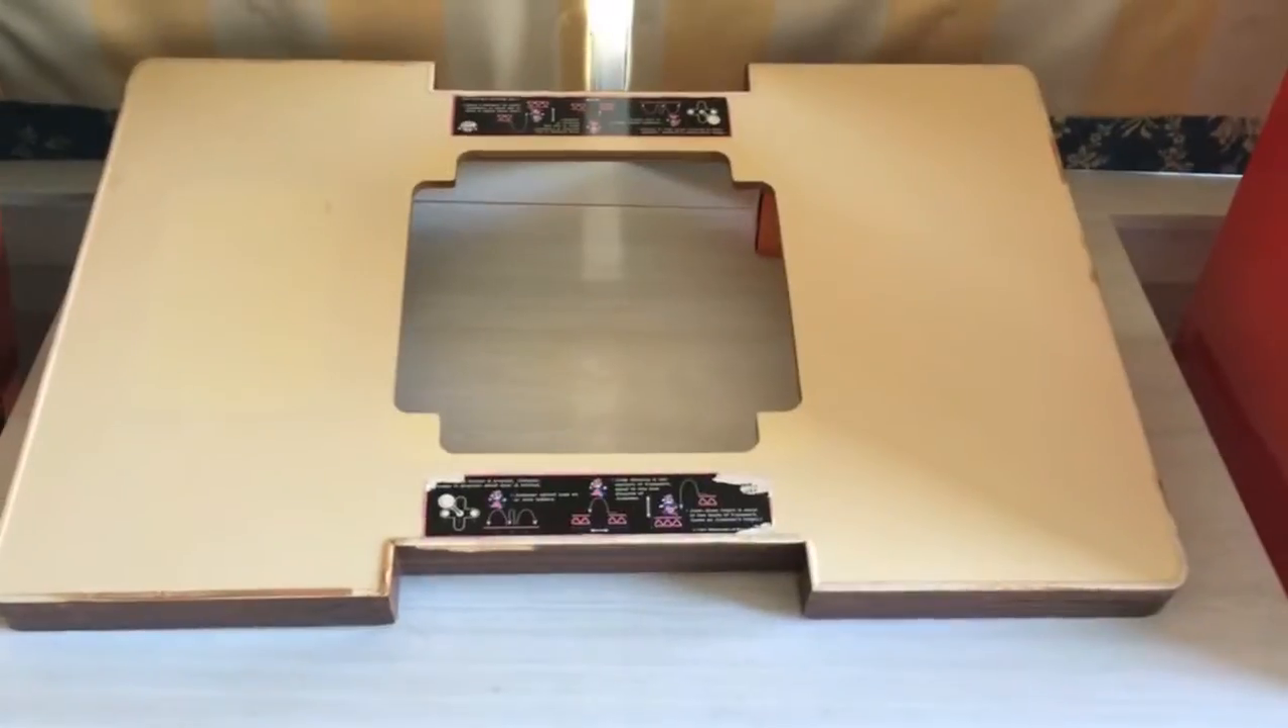Here is the tabletop it's been removed.